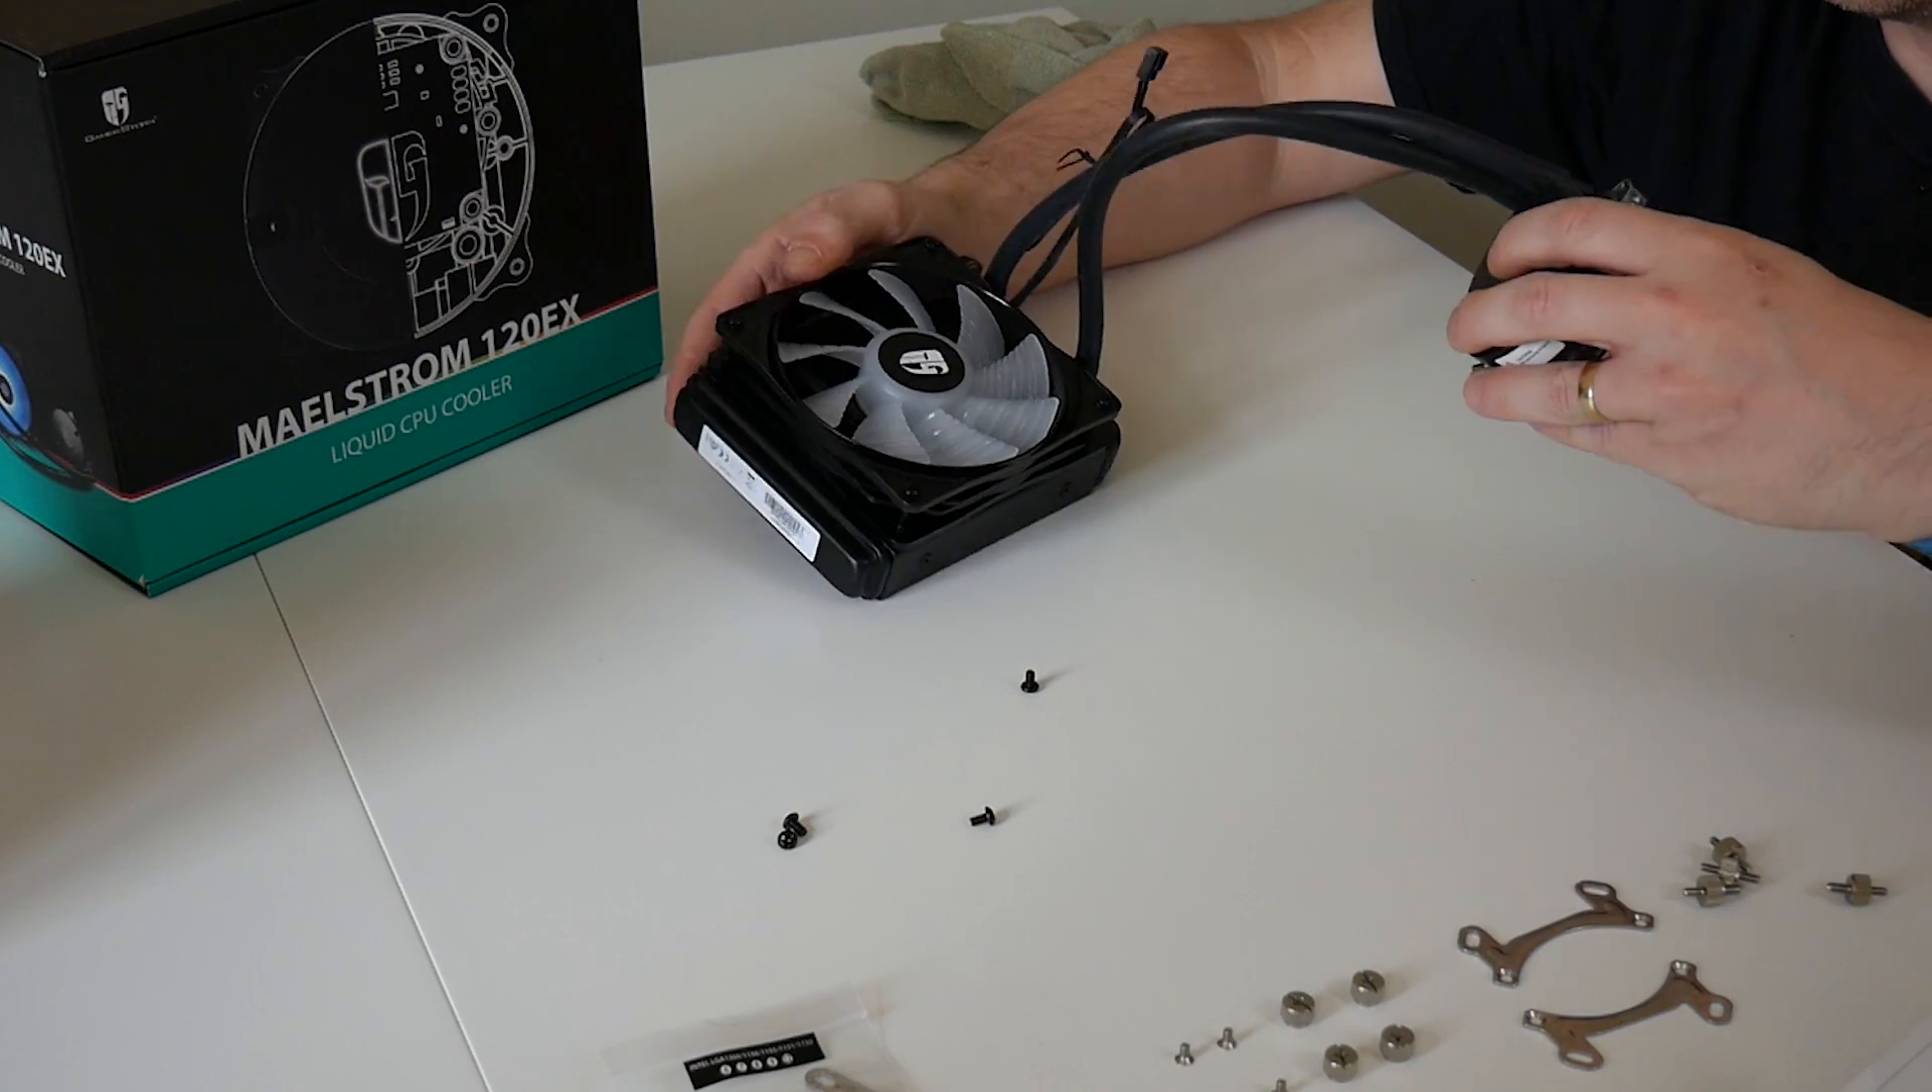So there's our fan connected to the radiator.